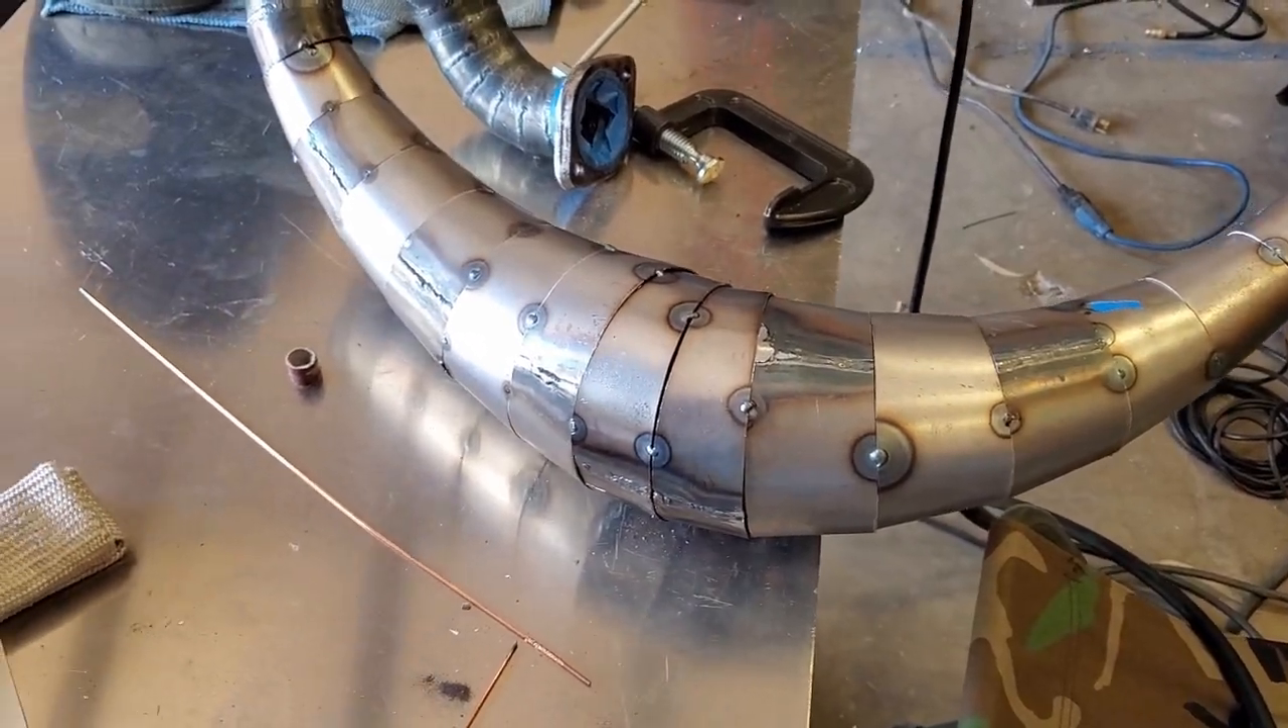There's quite a few gaps on some spots that'll be fun to fill.